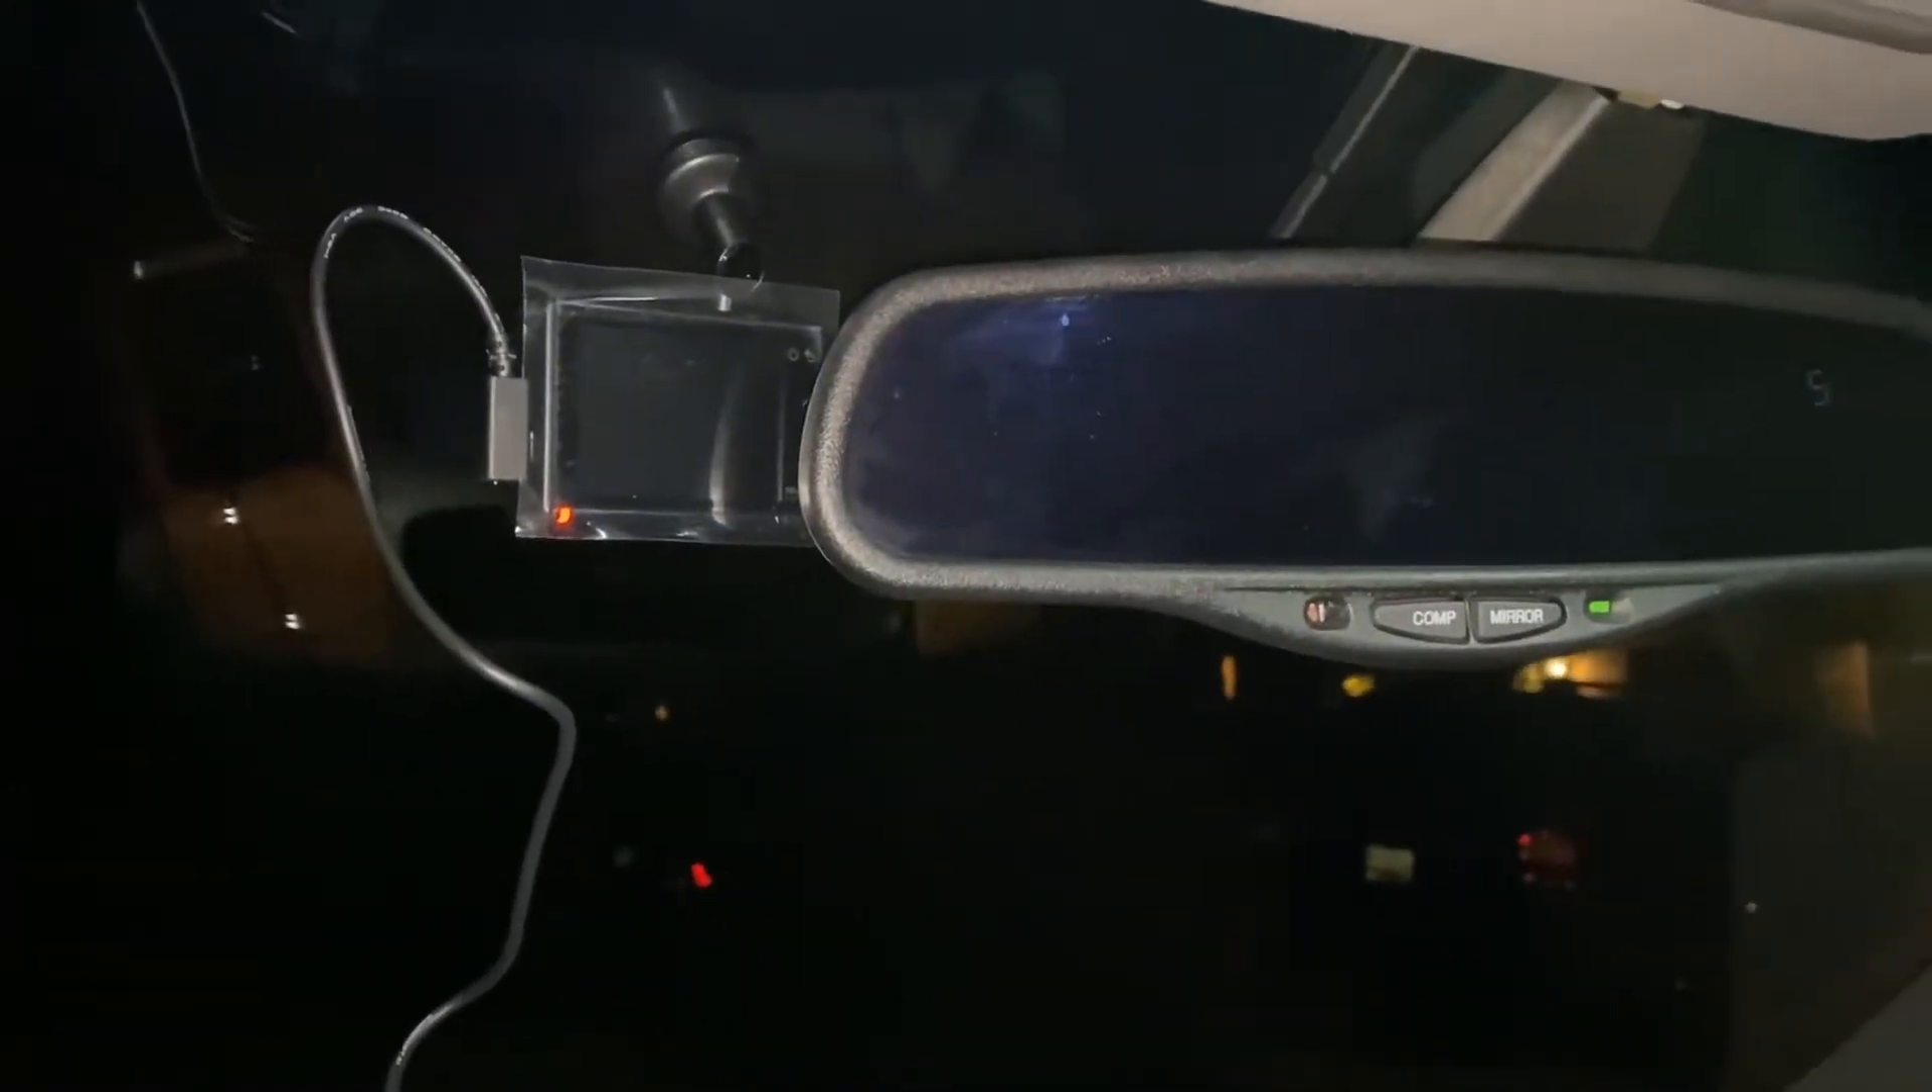I just have the wire running down here, but I'll tuck it behind in a second.